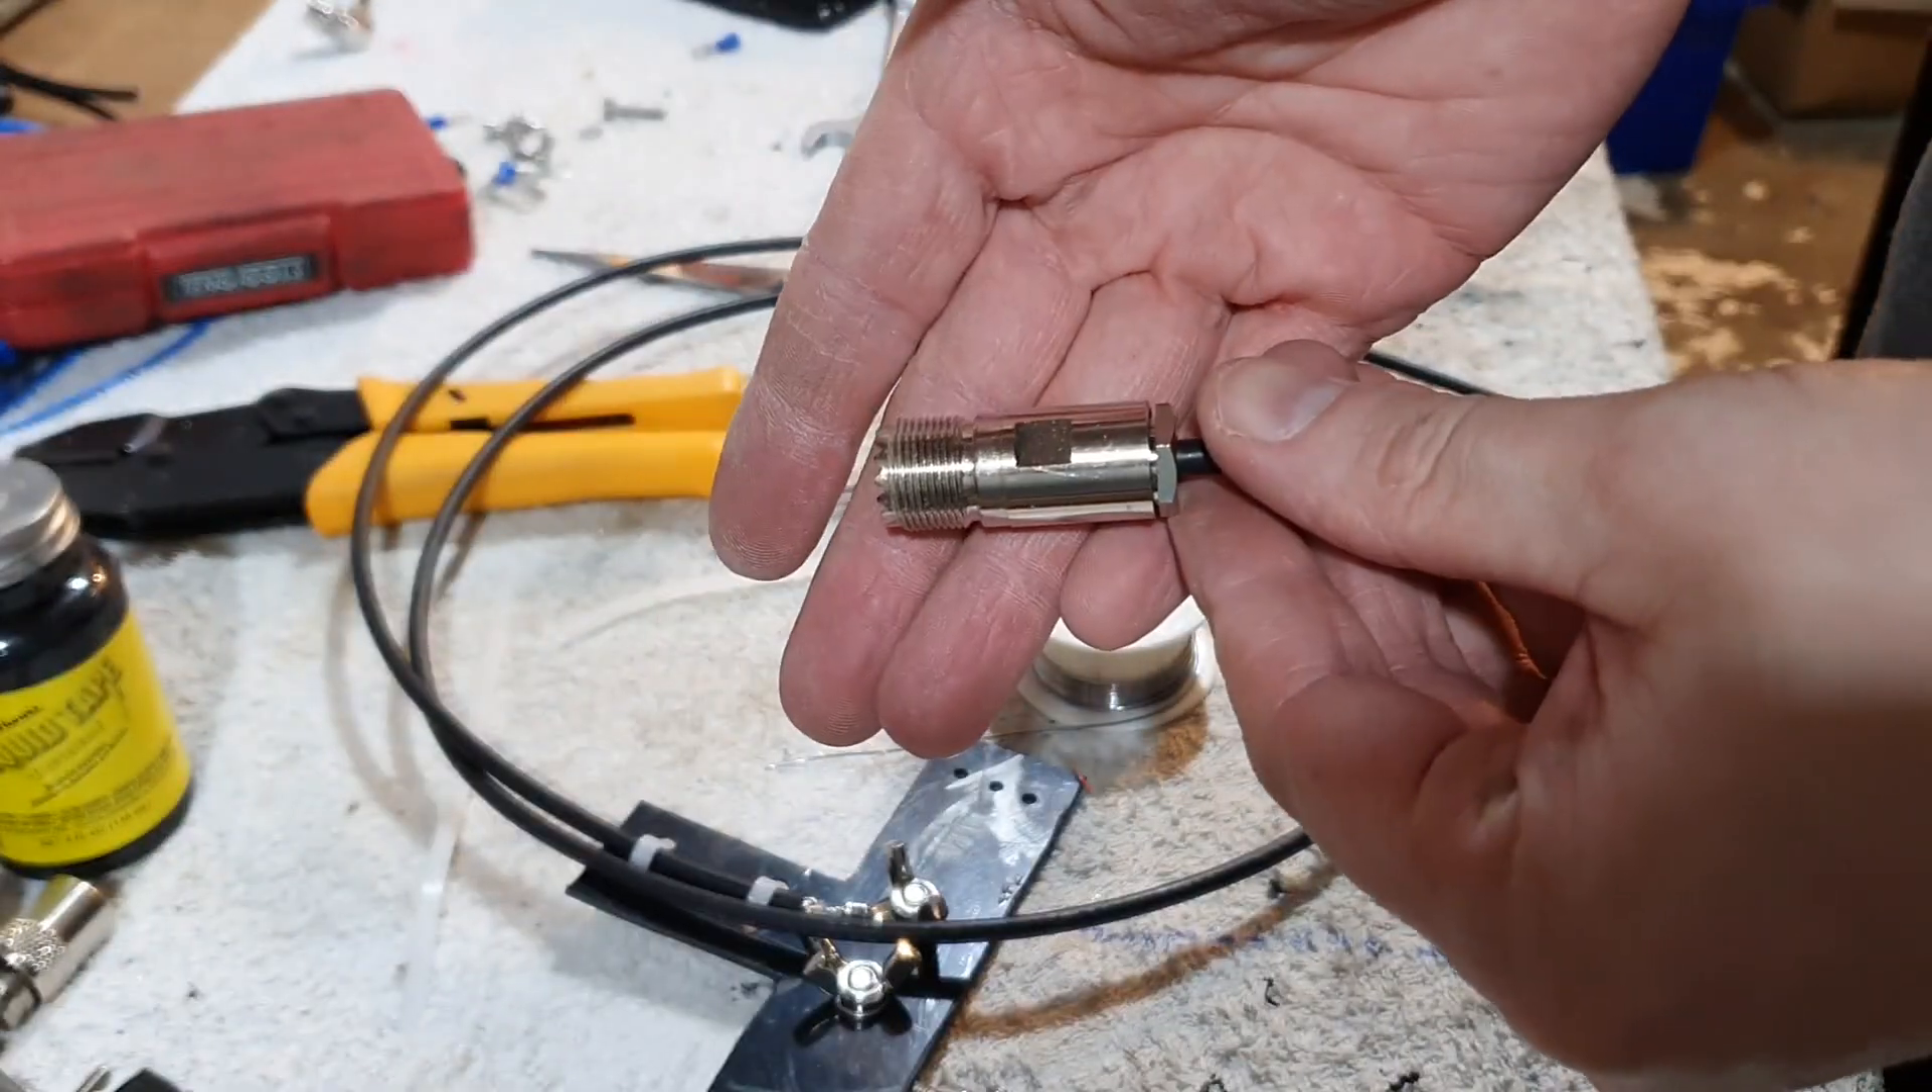Right, so there's our SO239 connector on there.